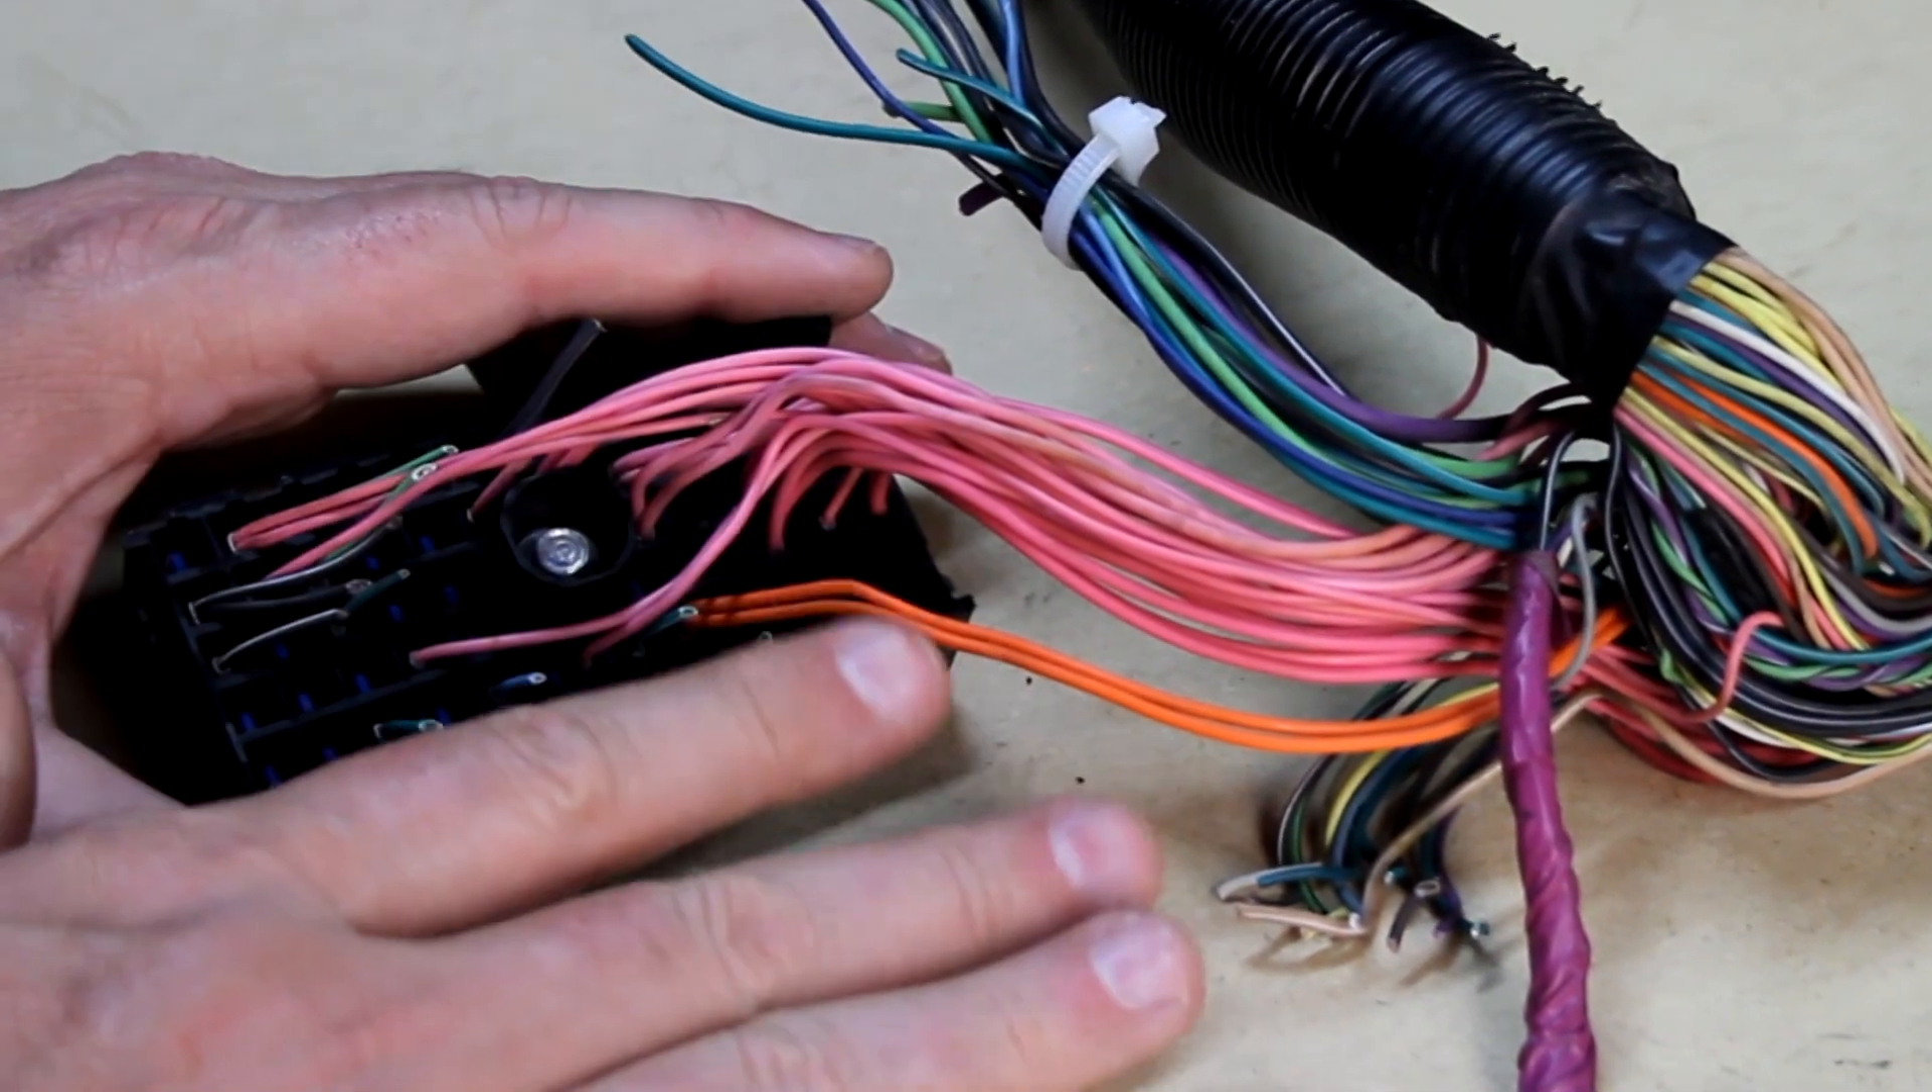I was able to pull all those non pink and orange wires to the side and got them zip tied just just loosely just out of the way.